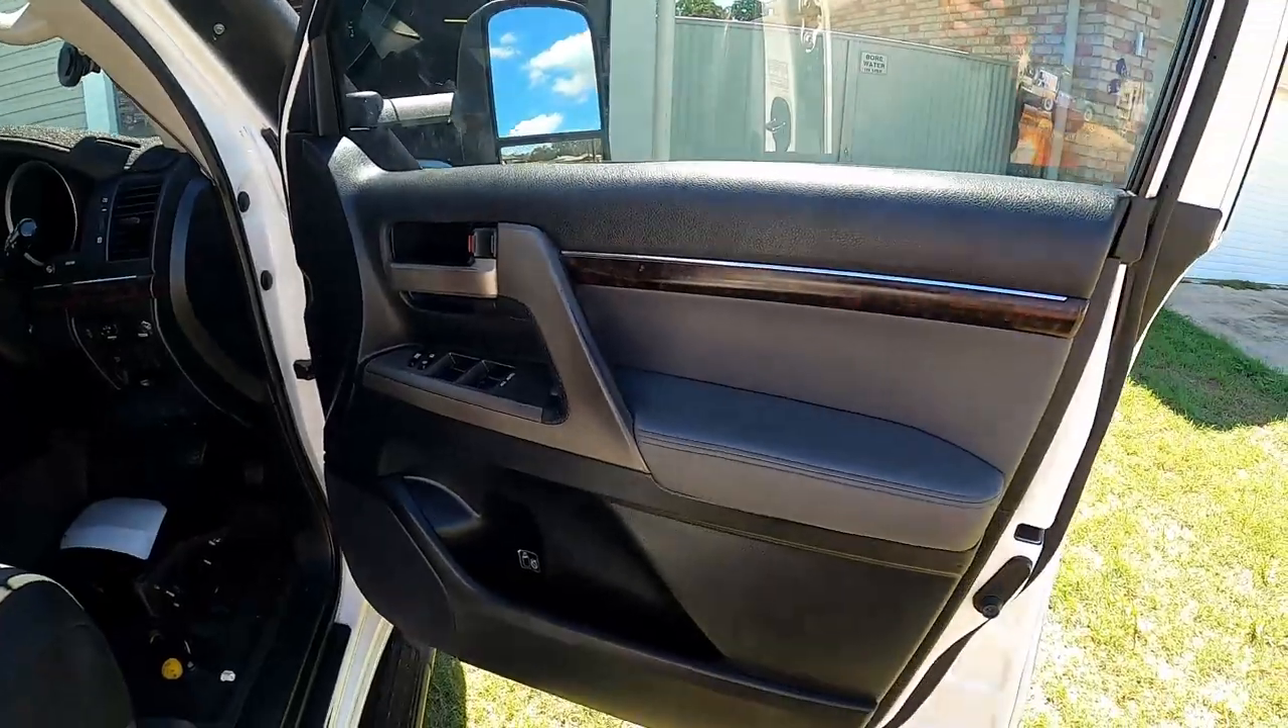All right door trim all back on didn't mark anything.